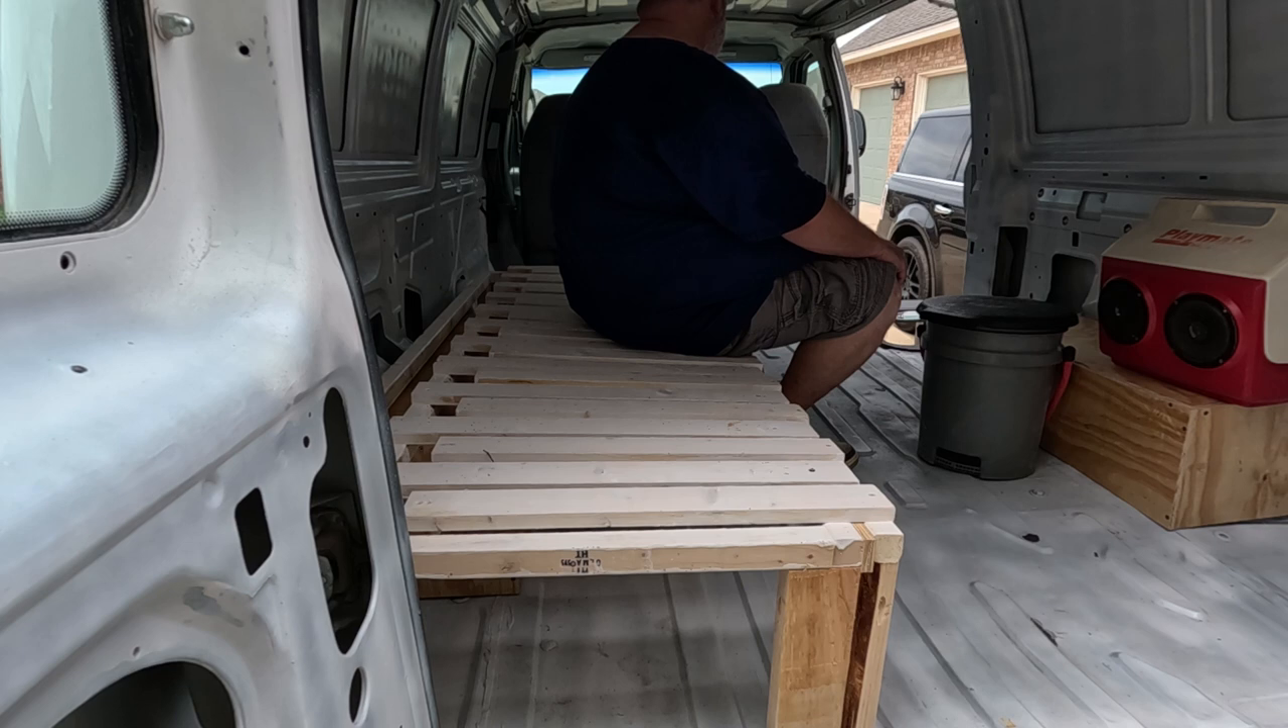This van has a lot more work that needs to be done i need to add insulation i need to finish the walls.